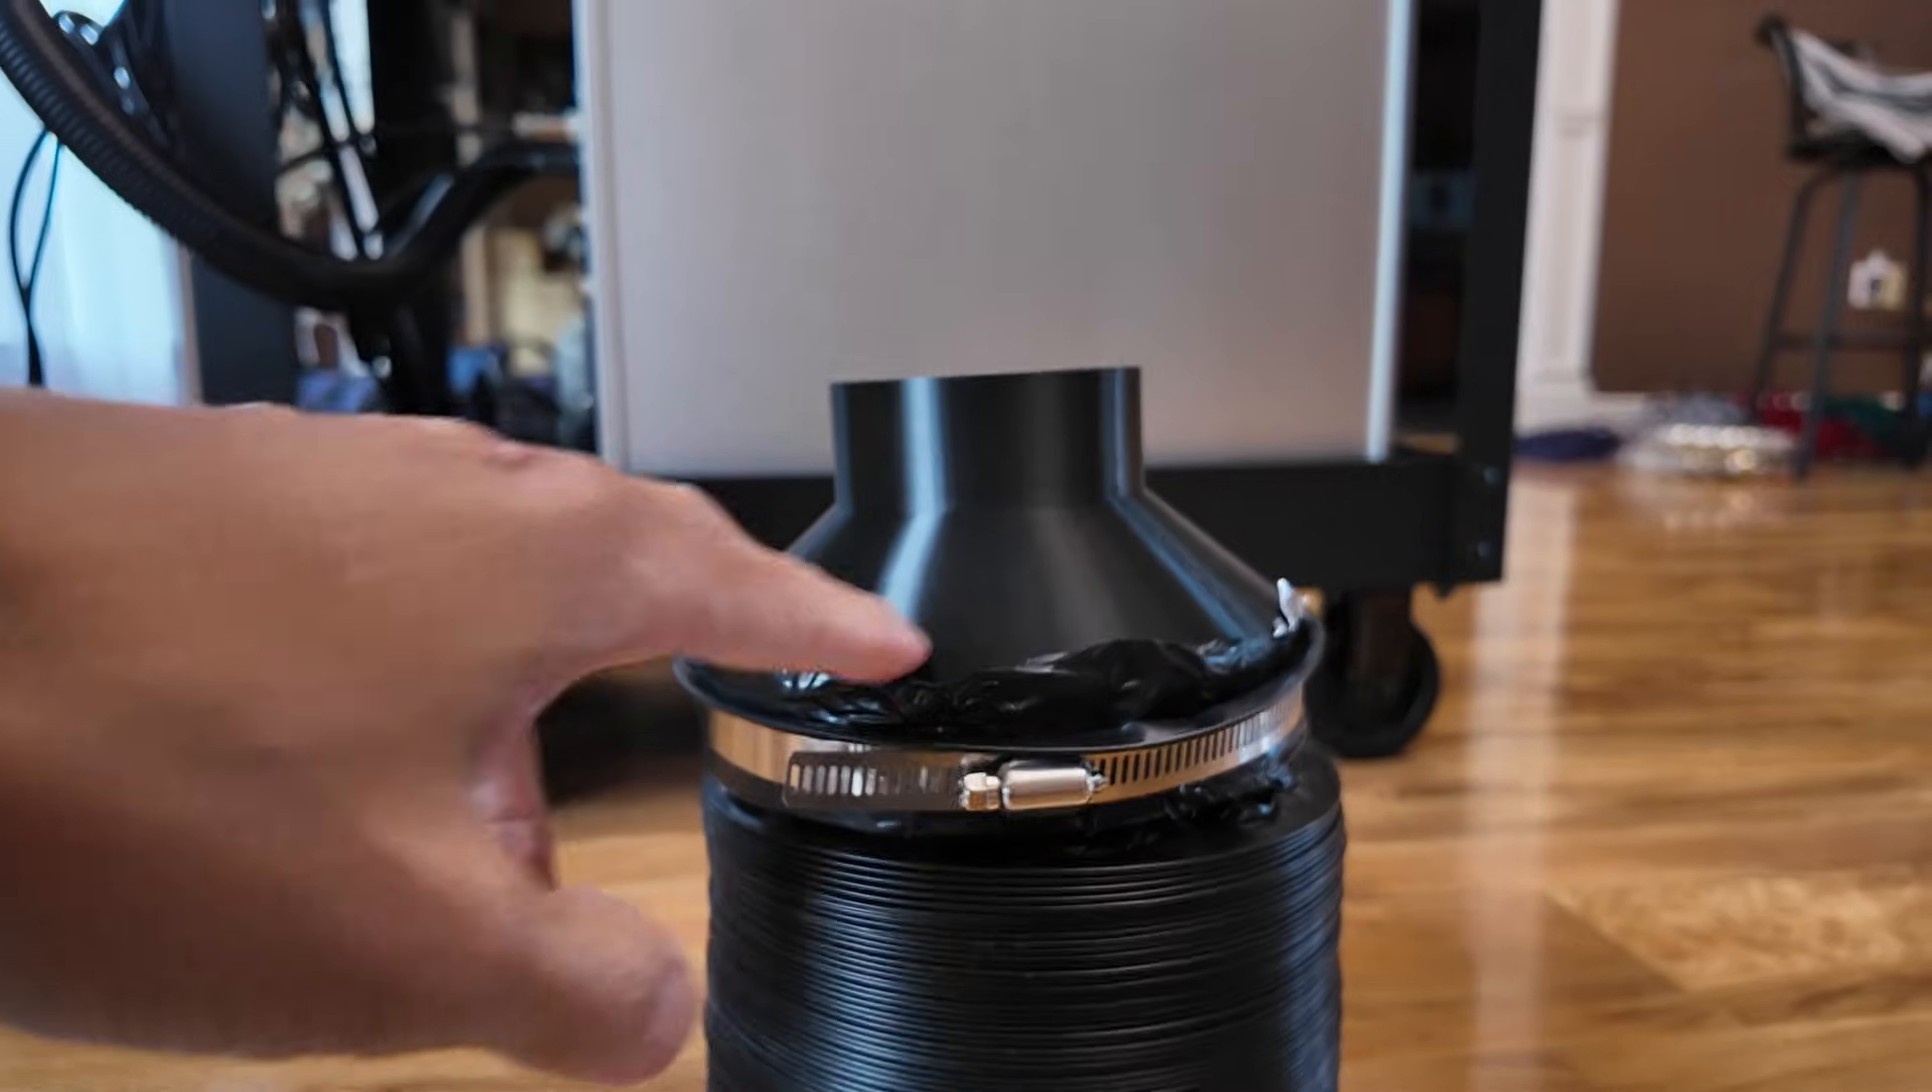Step one is complete we've got the adapter mounted into the air duct.